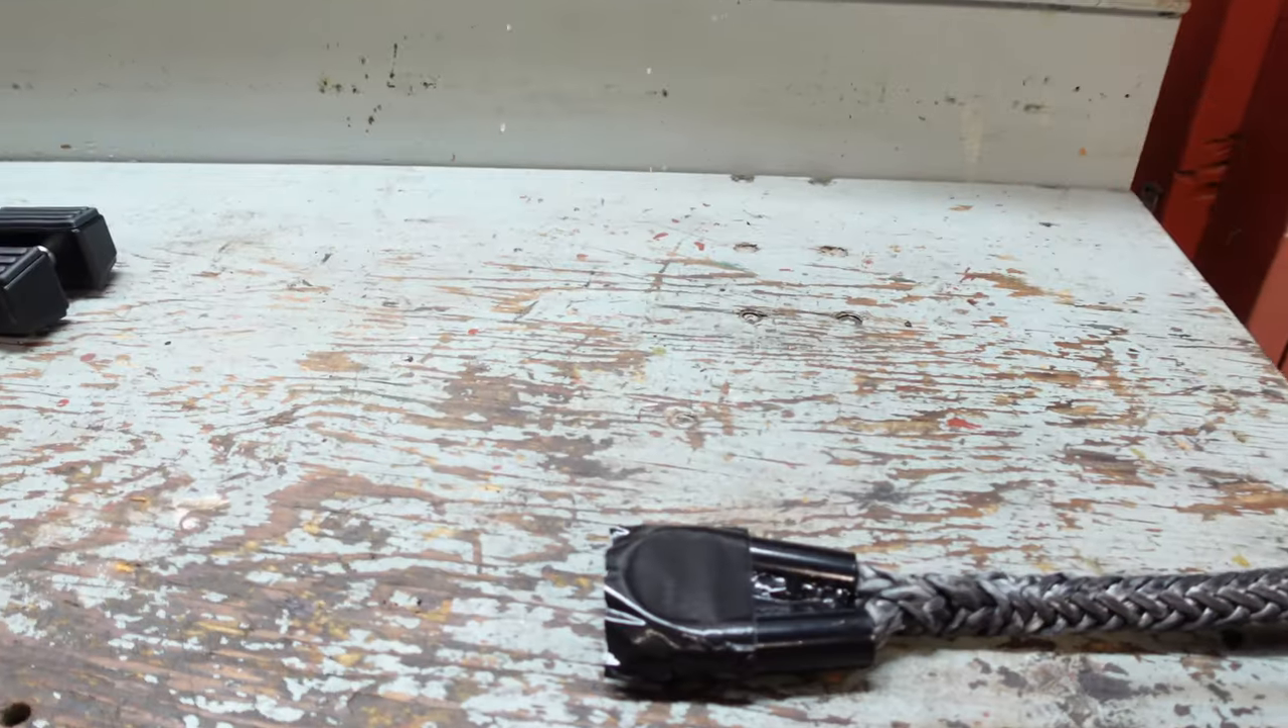We have a few wraps of duct tape around our thimble.